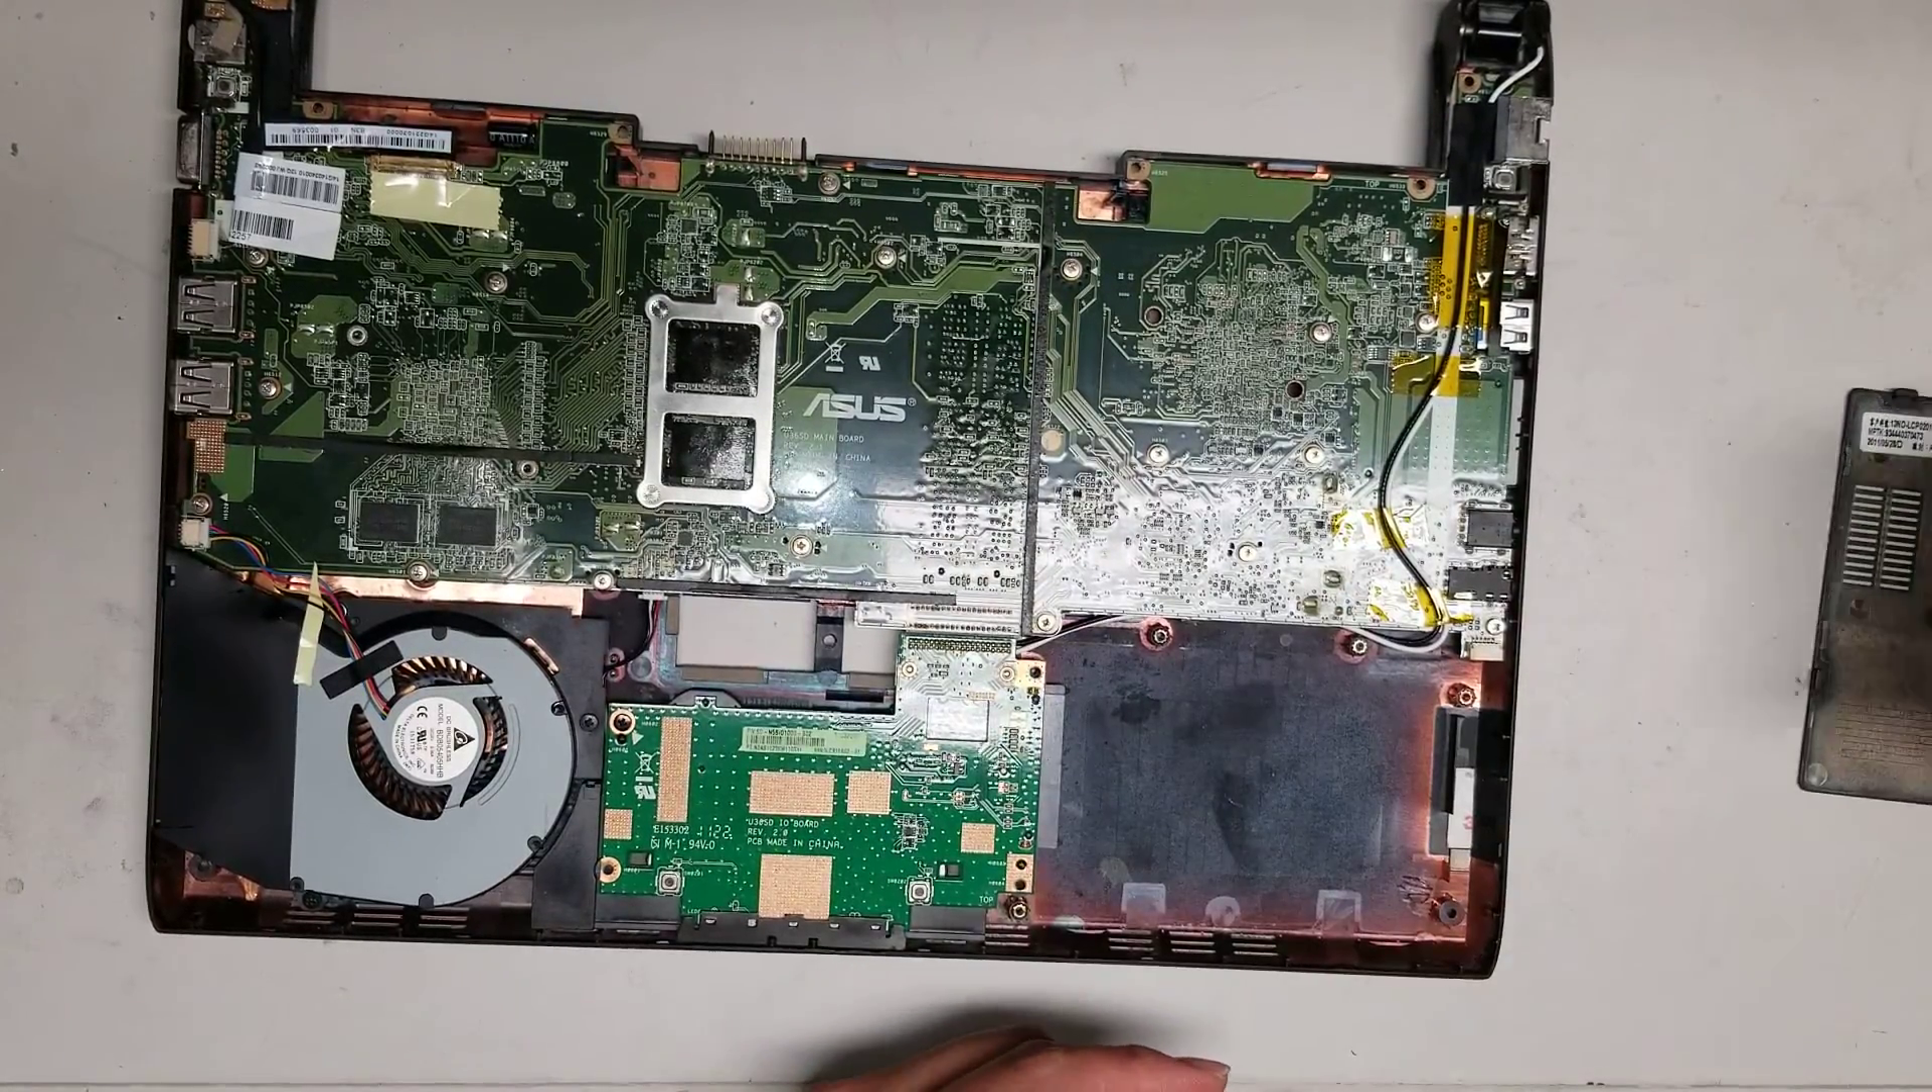So now we've got the hard drive out.